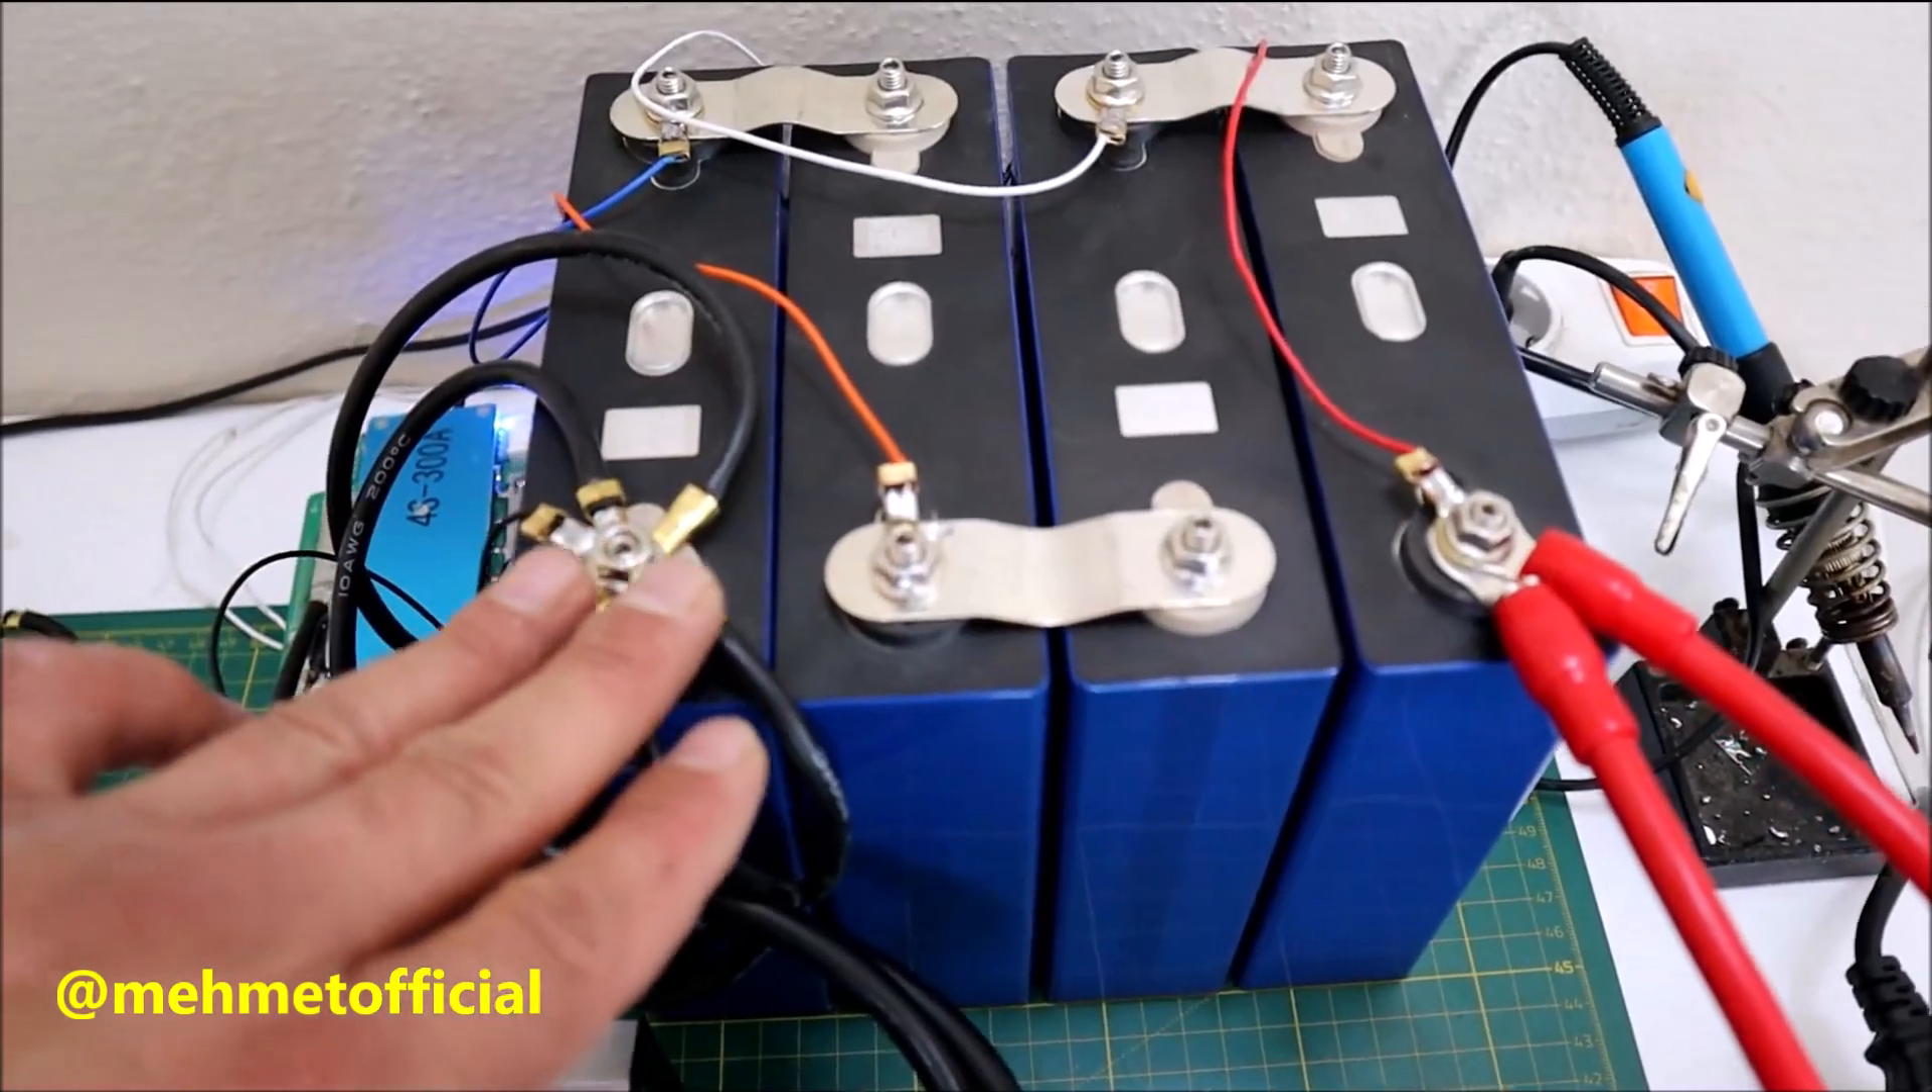120 amperlik Lipo prizmatik hücrelerimi bağladım.